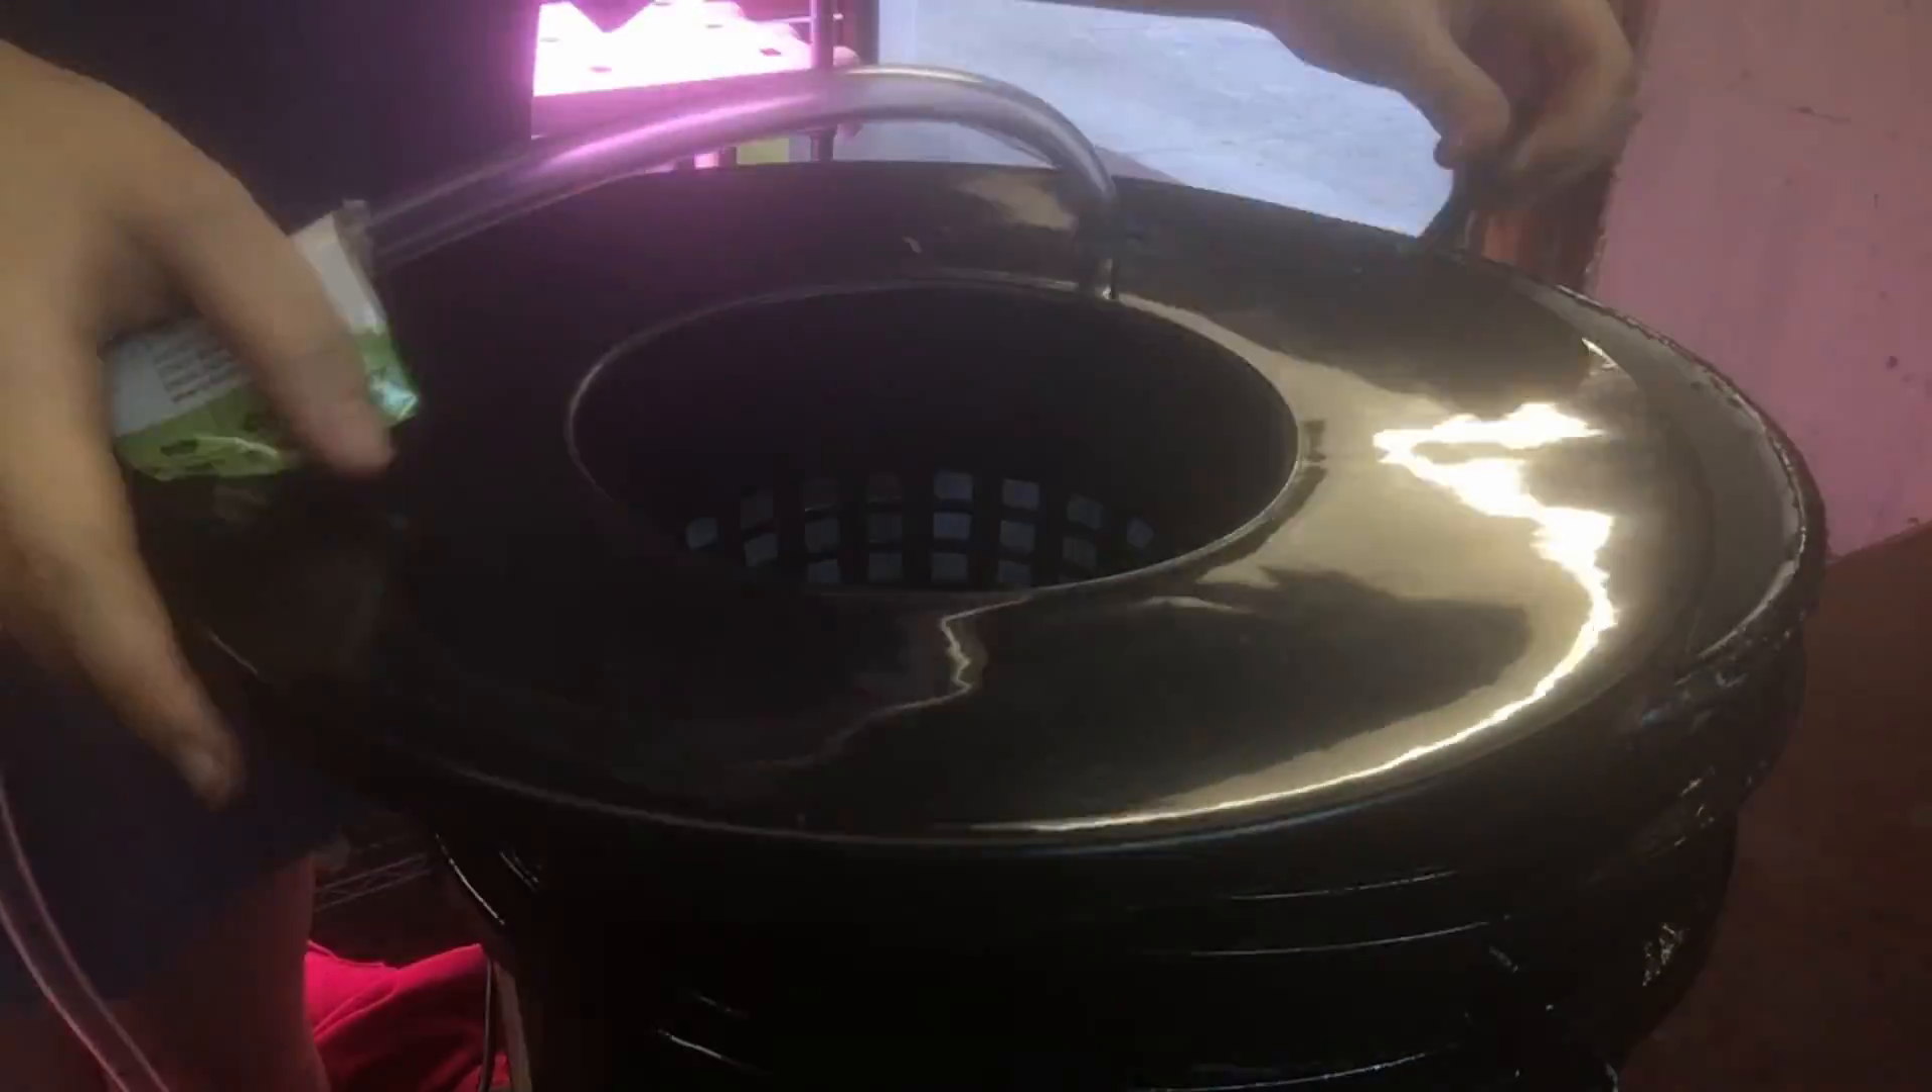Then I clicked the lid into place.